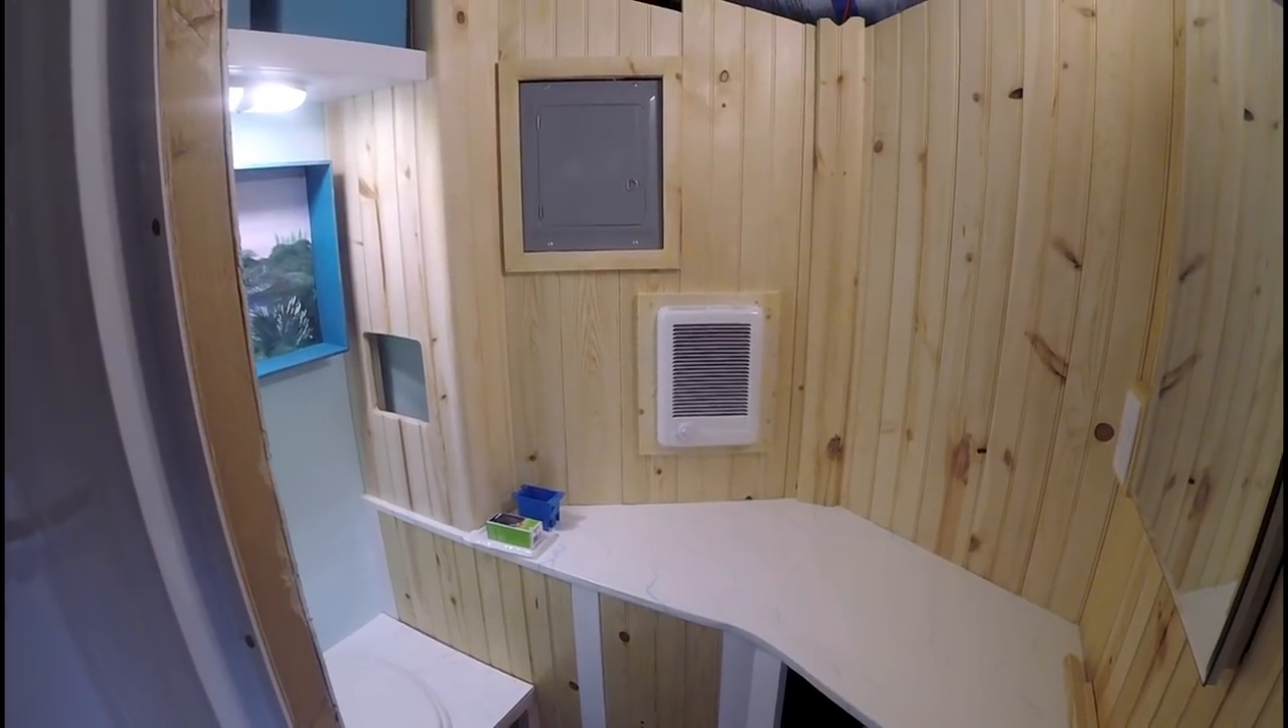What we've done here at the nose of the trailer here just recently in the last day or so we went ahead and installed our little wall mounted heater.